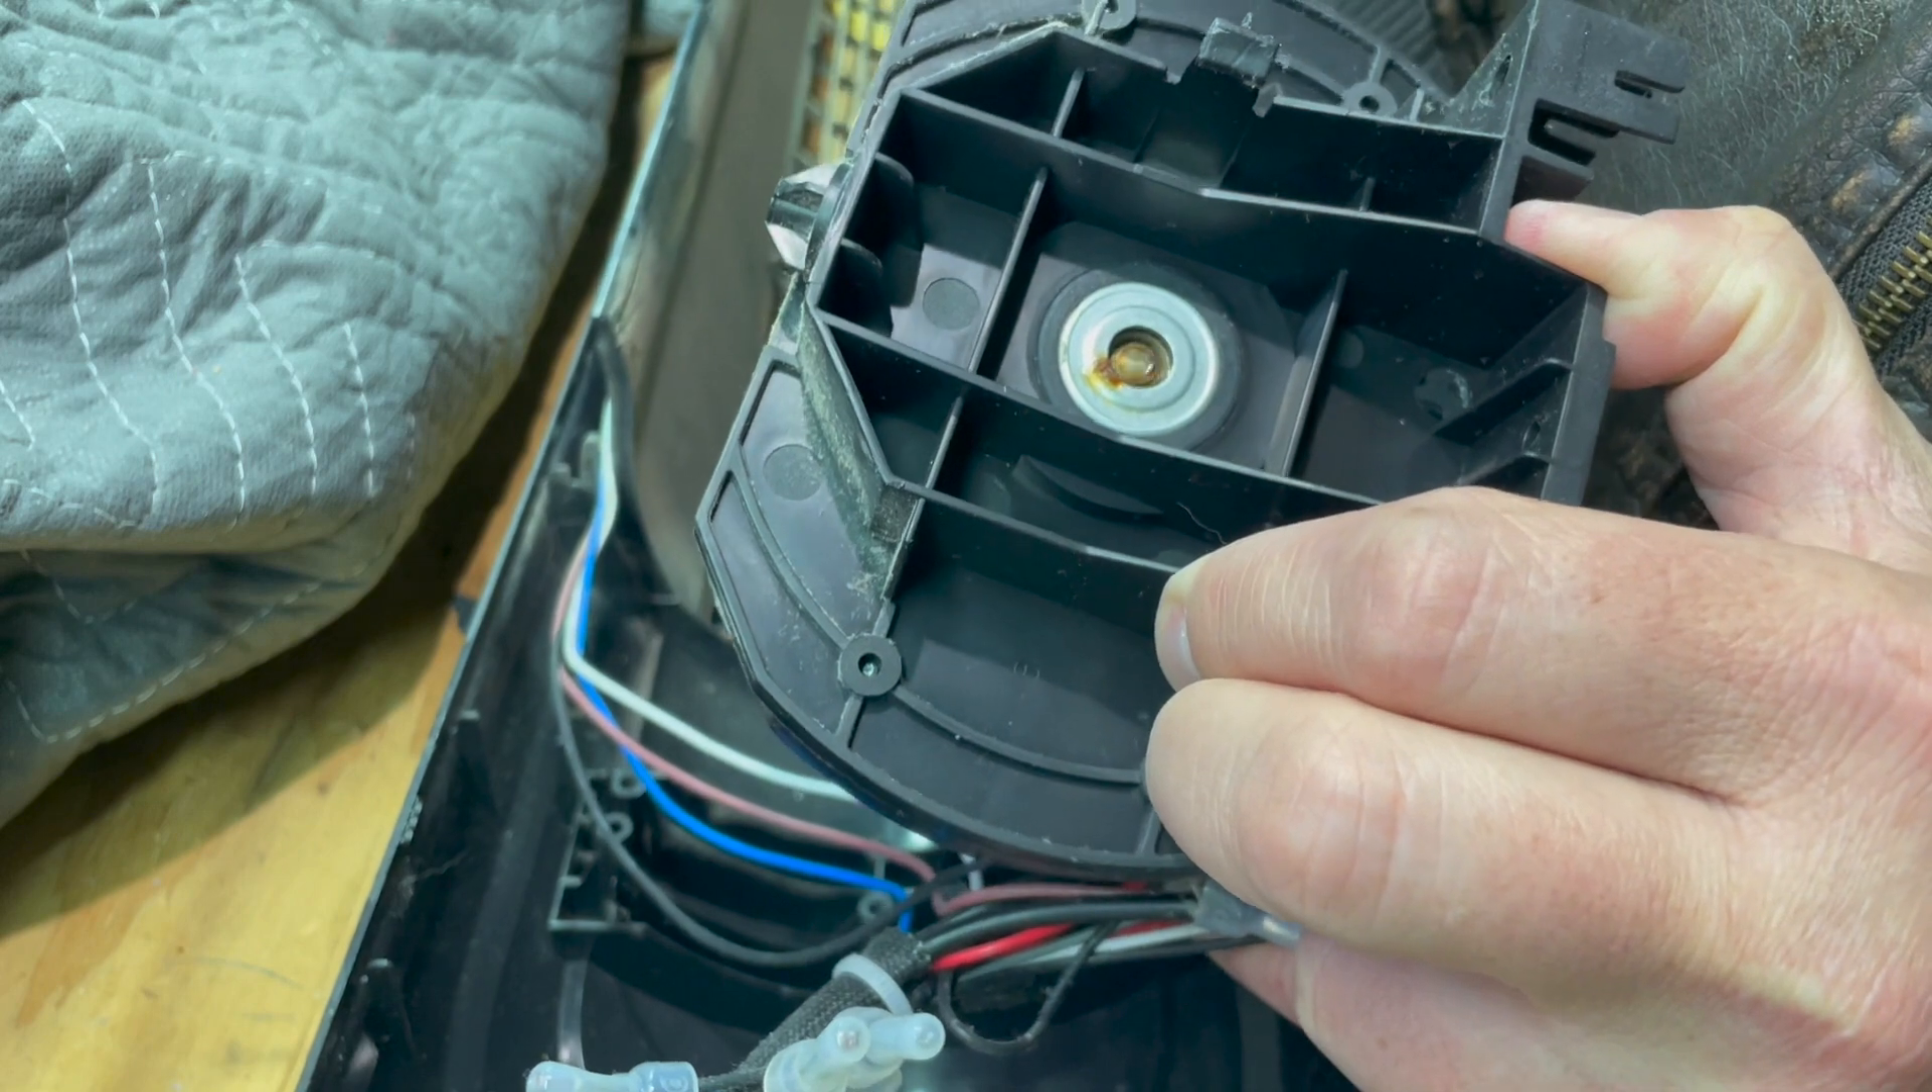Now we have full access to that loud little bearing.